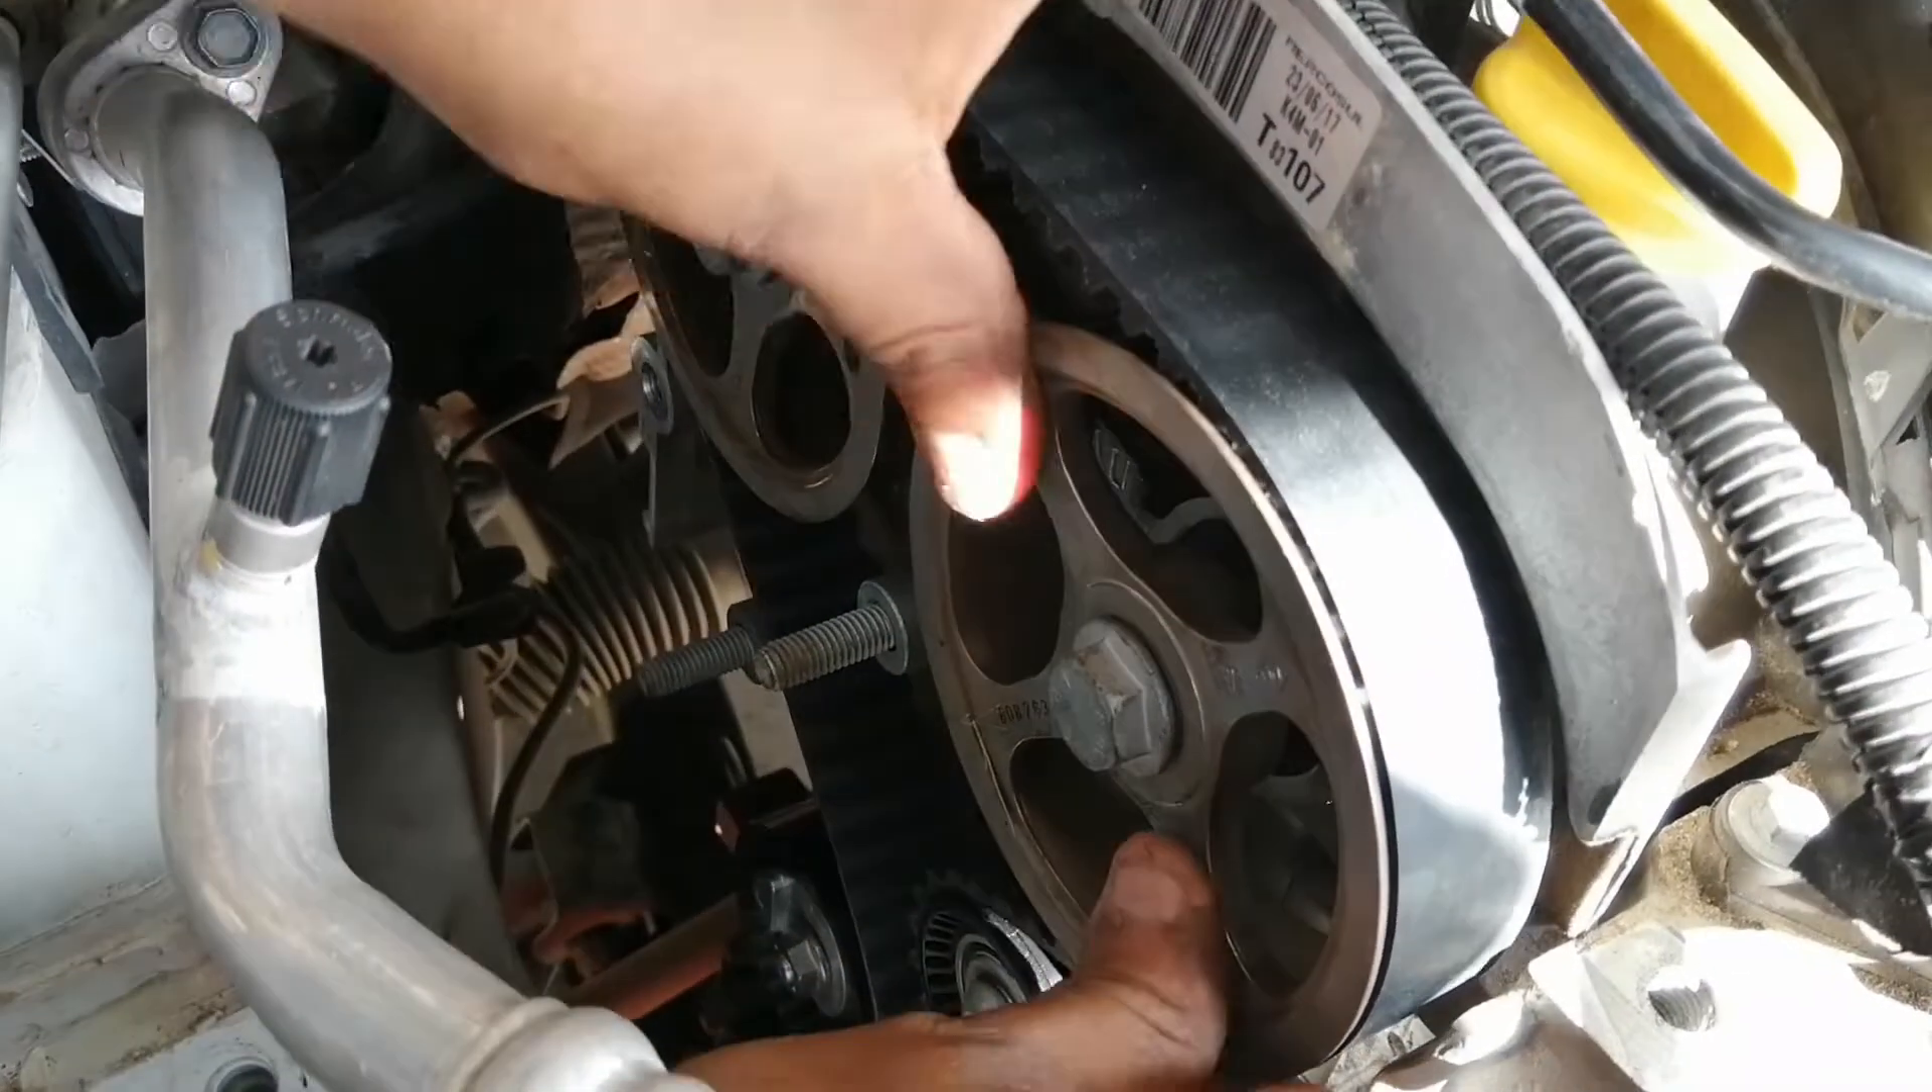Bueno amigos Ya colocamos nuestra banda.